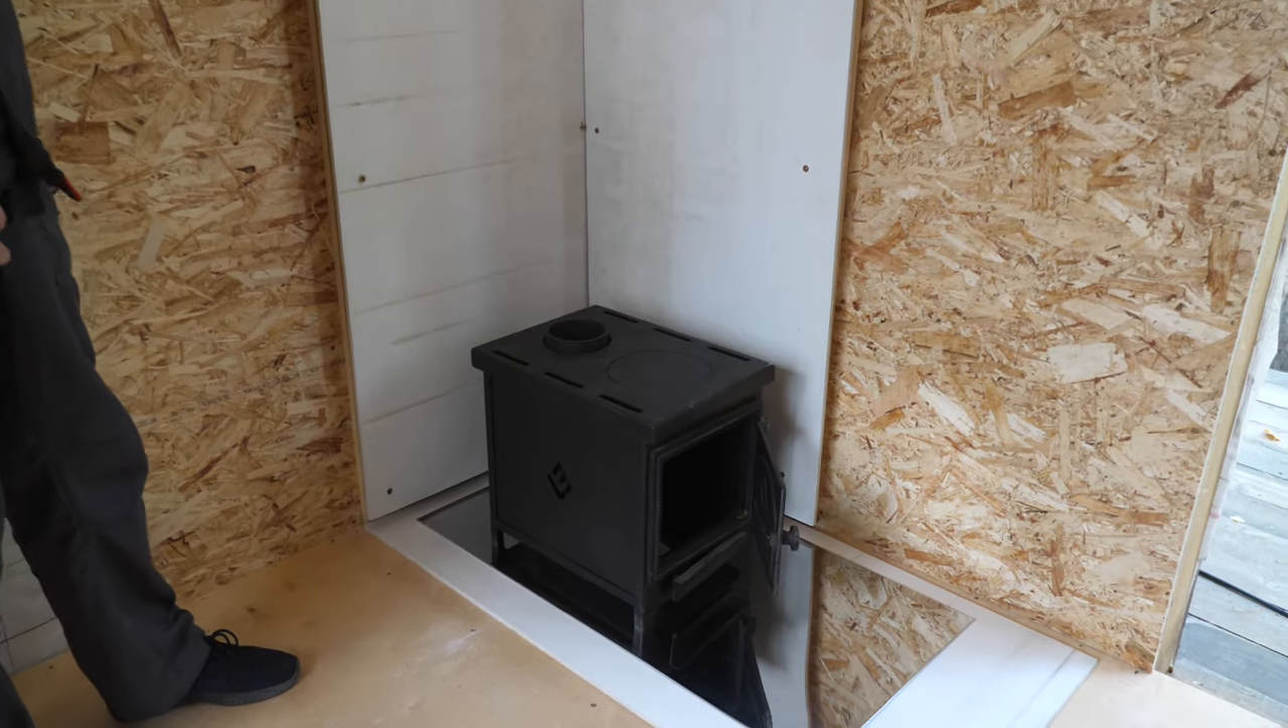Сейчас мы положили лист термалики потом притопочный лист и поставили печь но мы сейчас пока просто прикидываем монтаж дымохода еще не ведем.